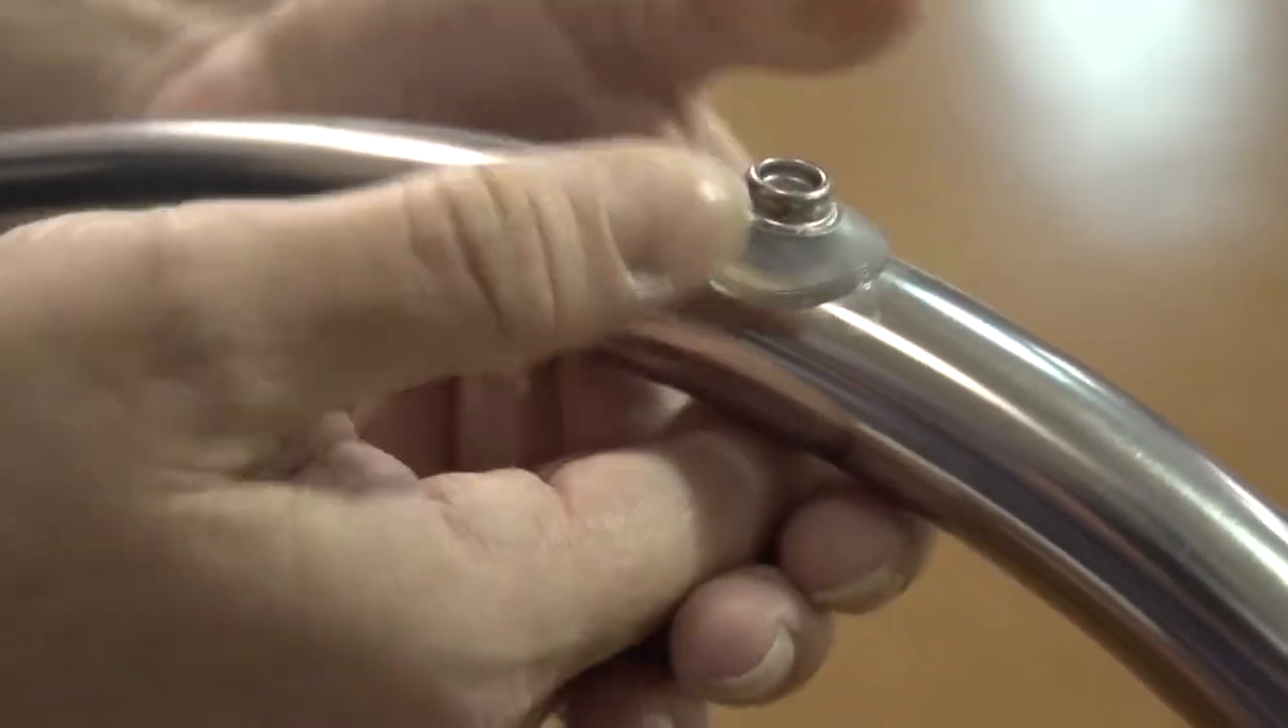Now we have a snap stud installed on the 1 inch stainless steel tubing.